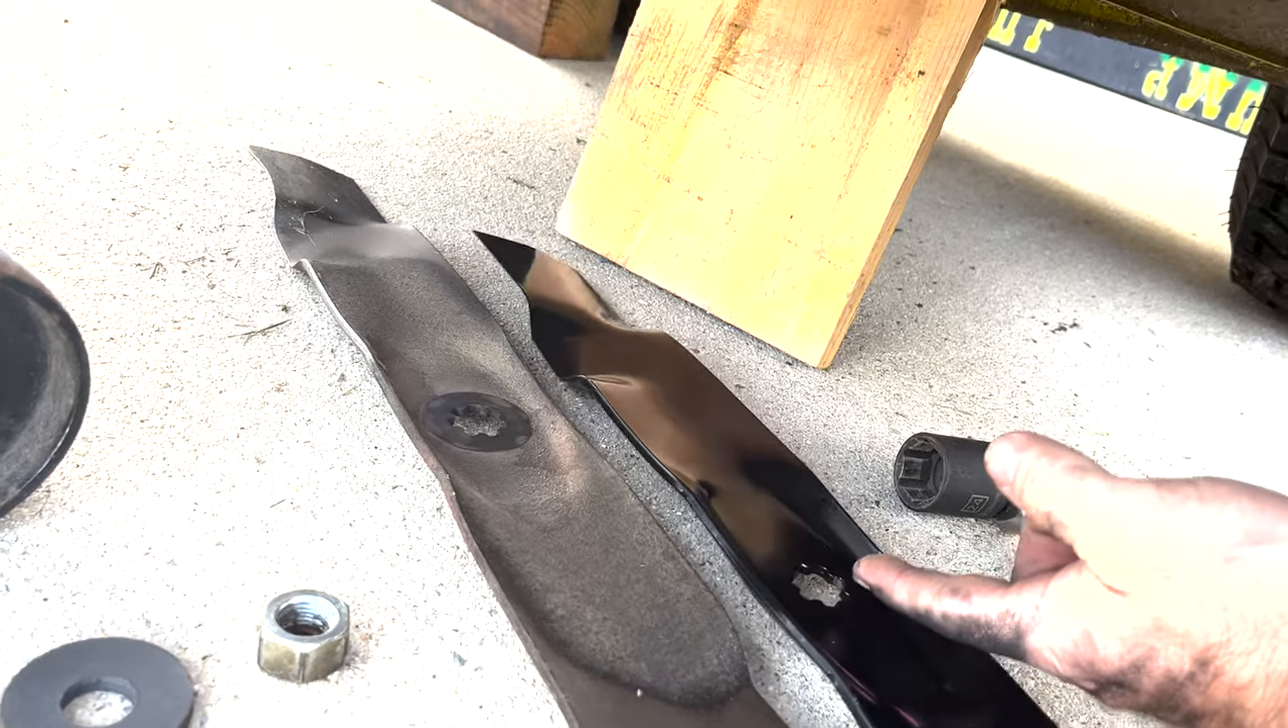All right, we've got the old blade off.